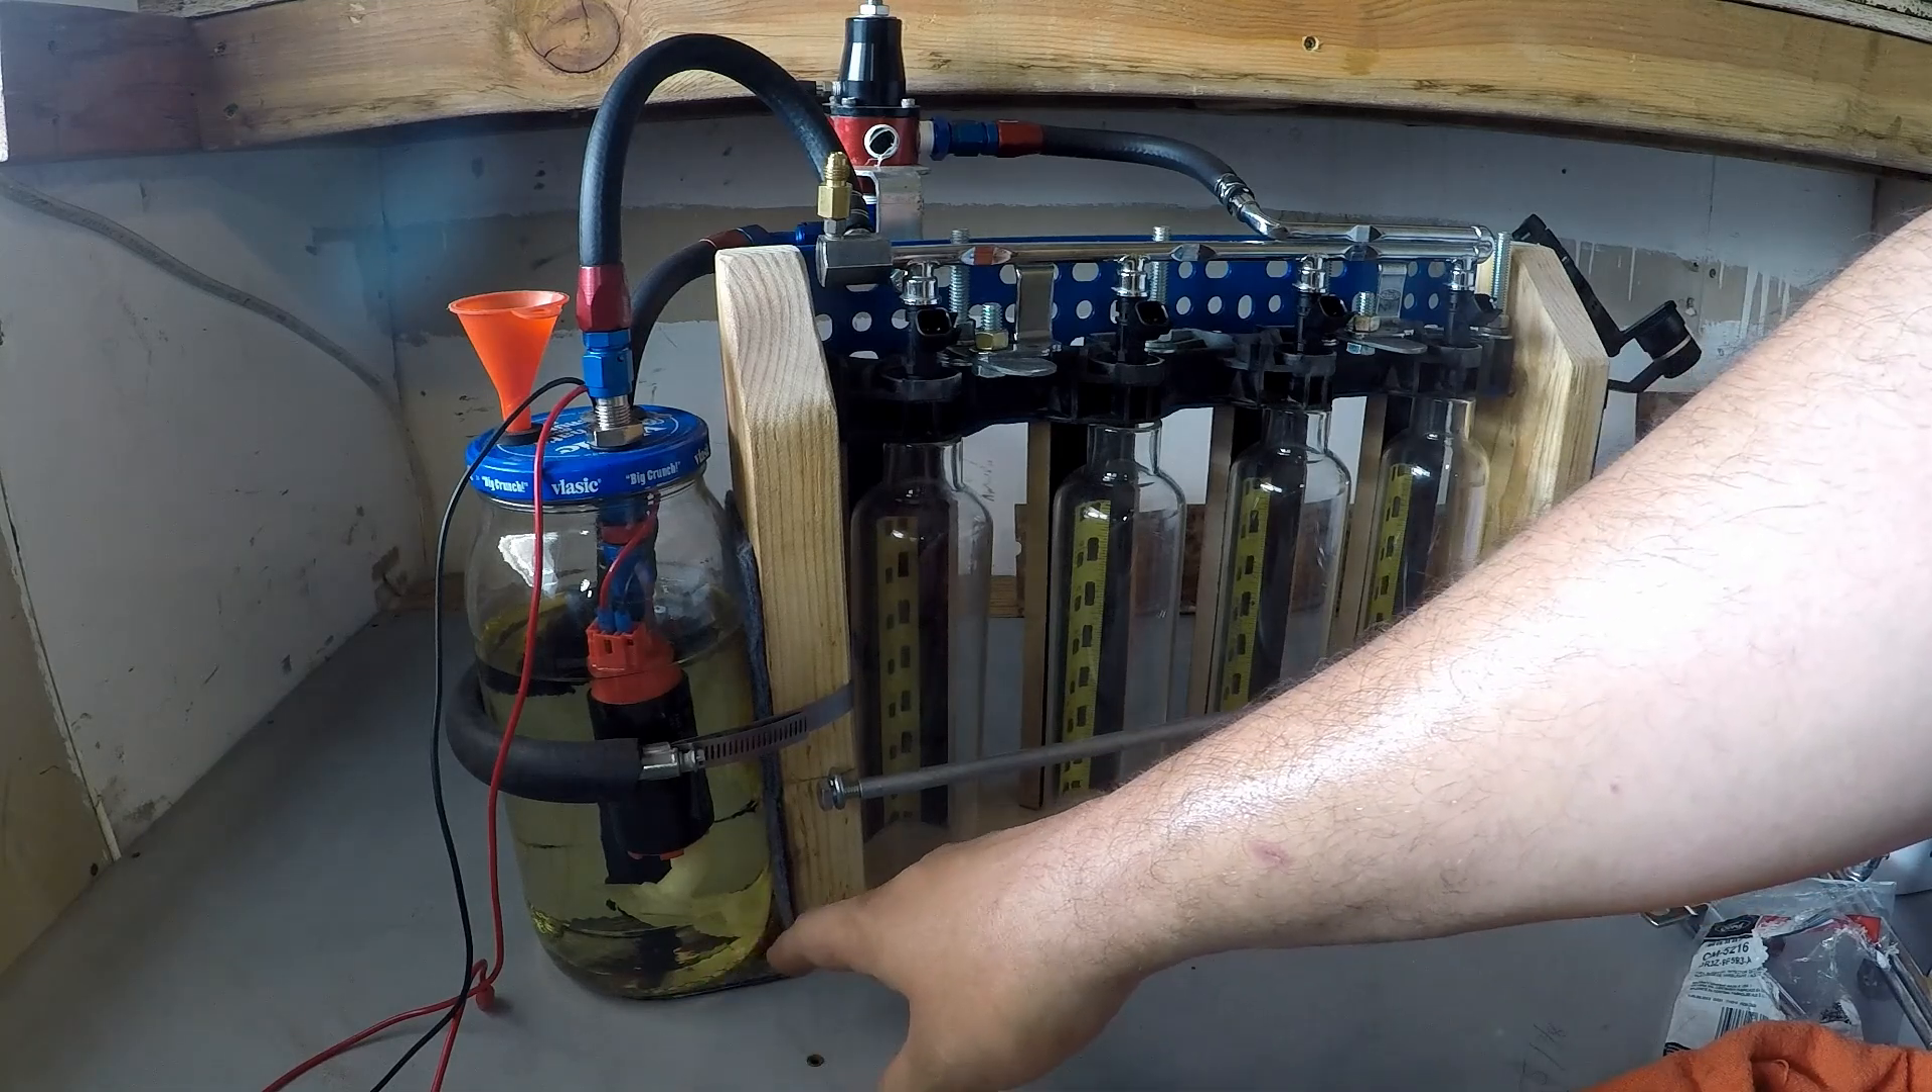For the fluid reservoir I used a big pickle jar and I took a clamp and I screwed it into the frame and then put a piece of heater hose around it to cushion it.